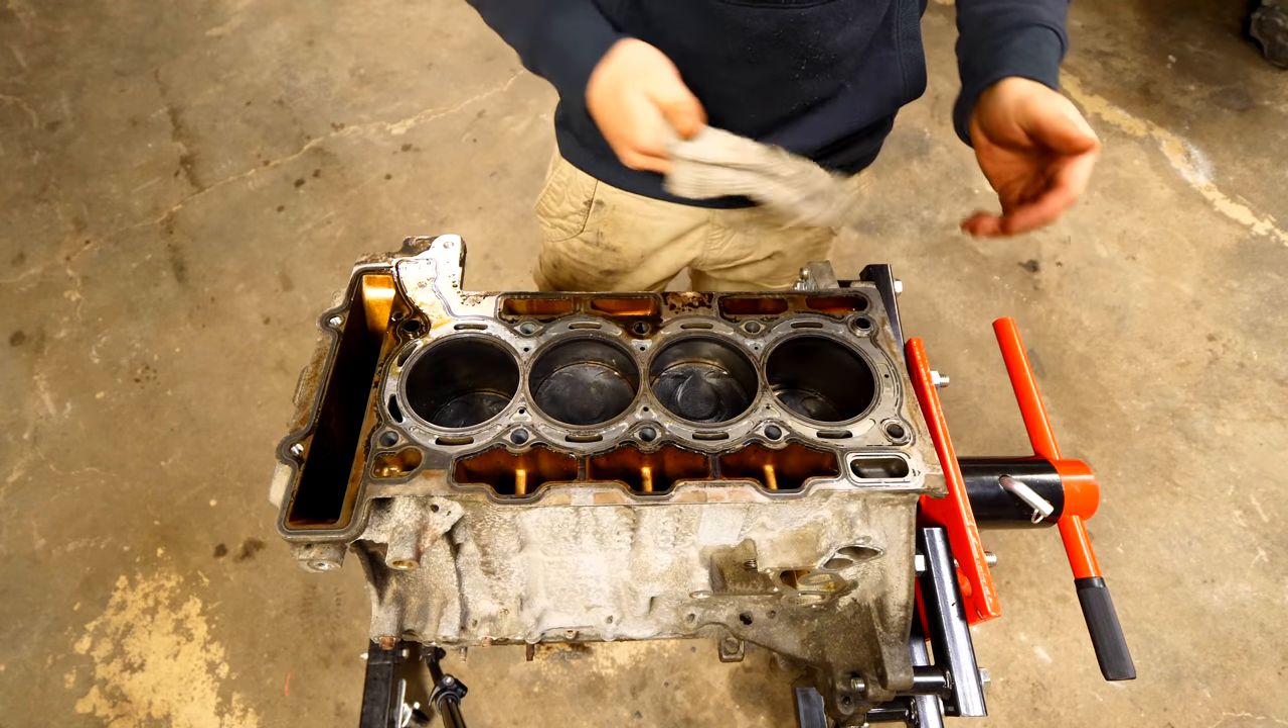With the head set aside, there is still one more thing that's found in between the cylinder head and the block, and that is the head gasket.